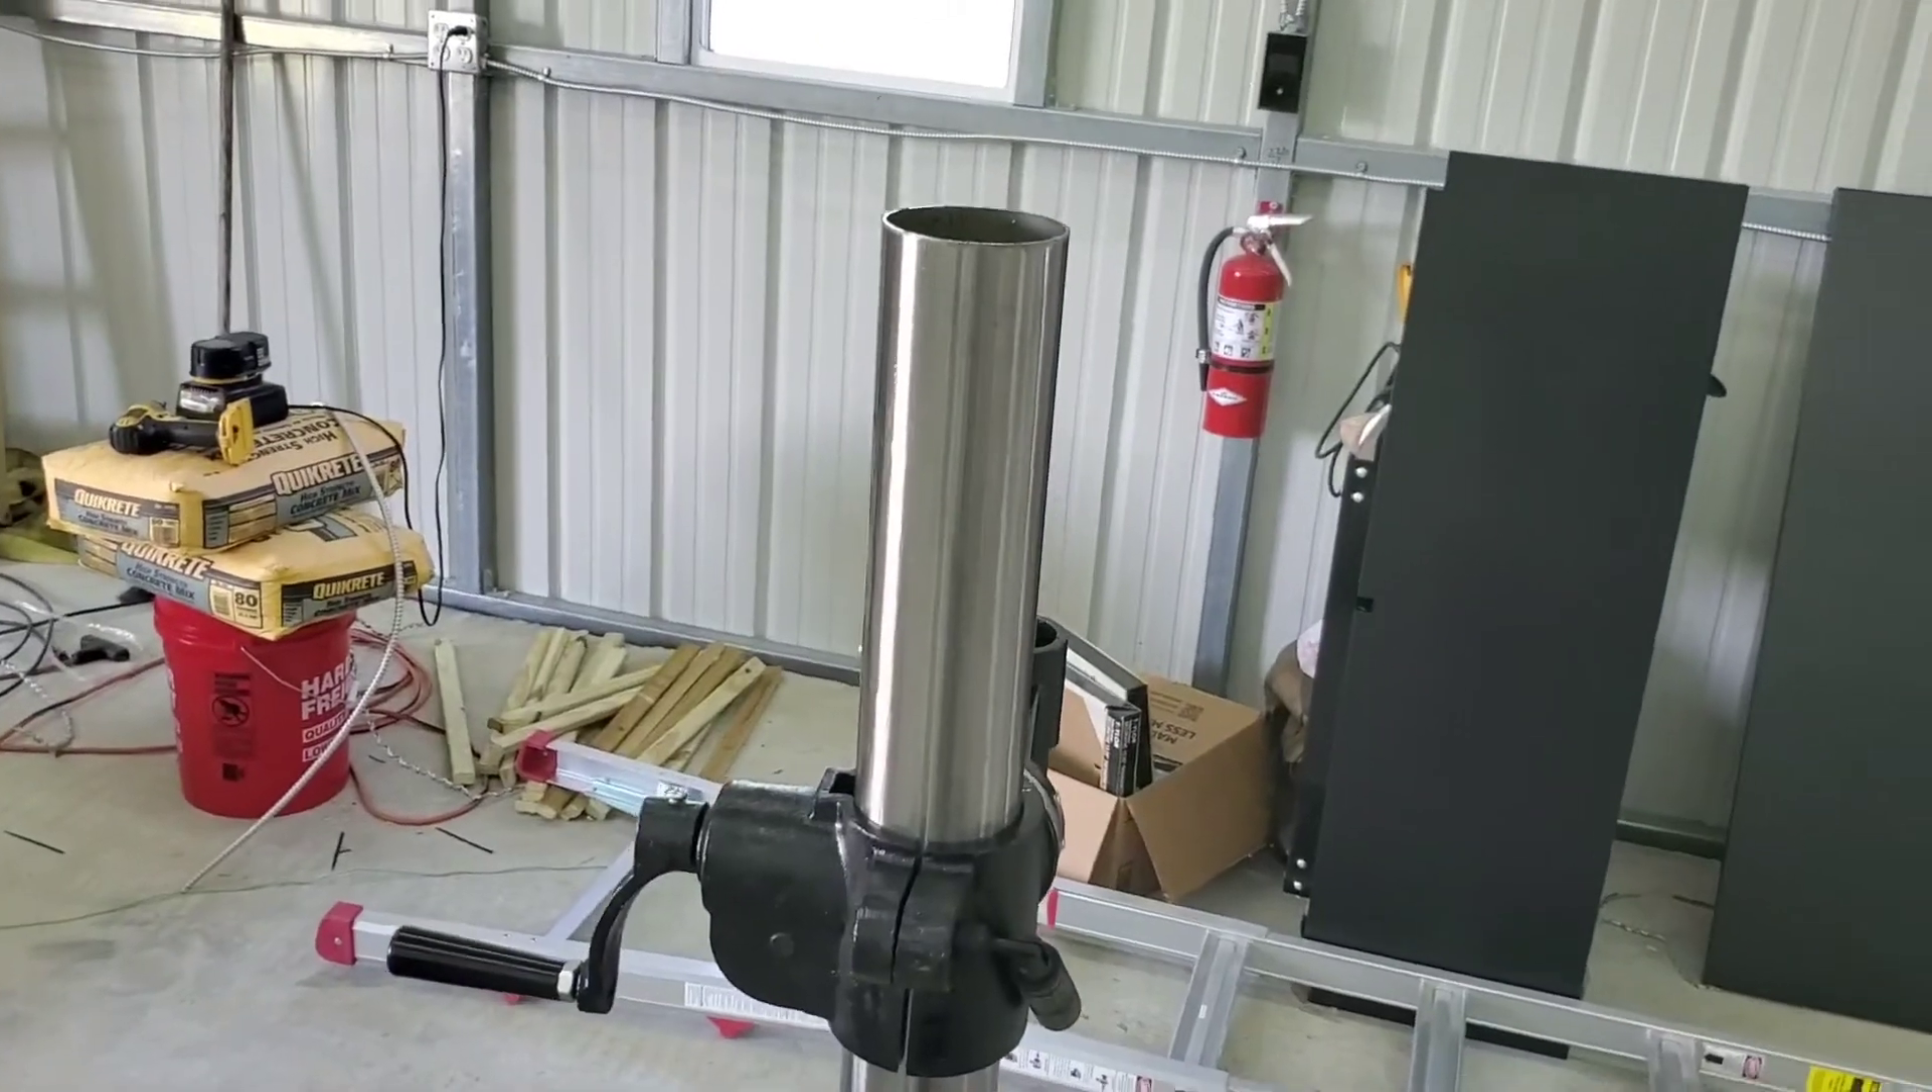I have that sleeve on the actual collar there on that pole.